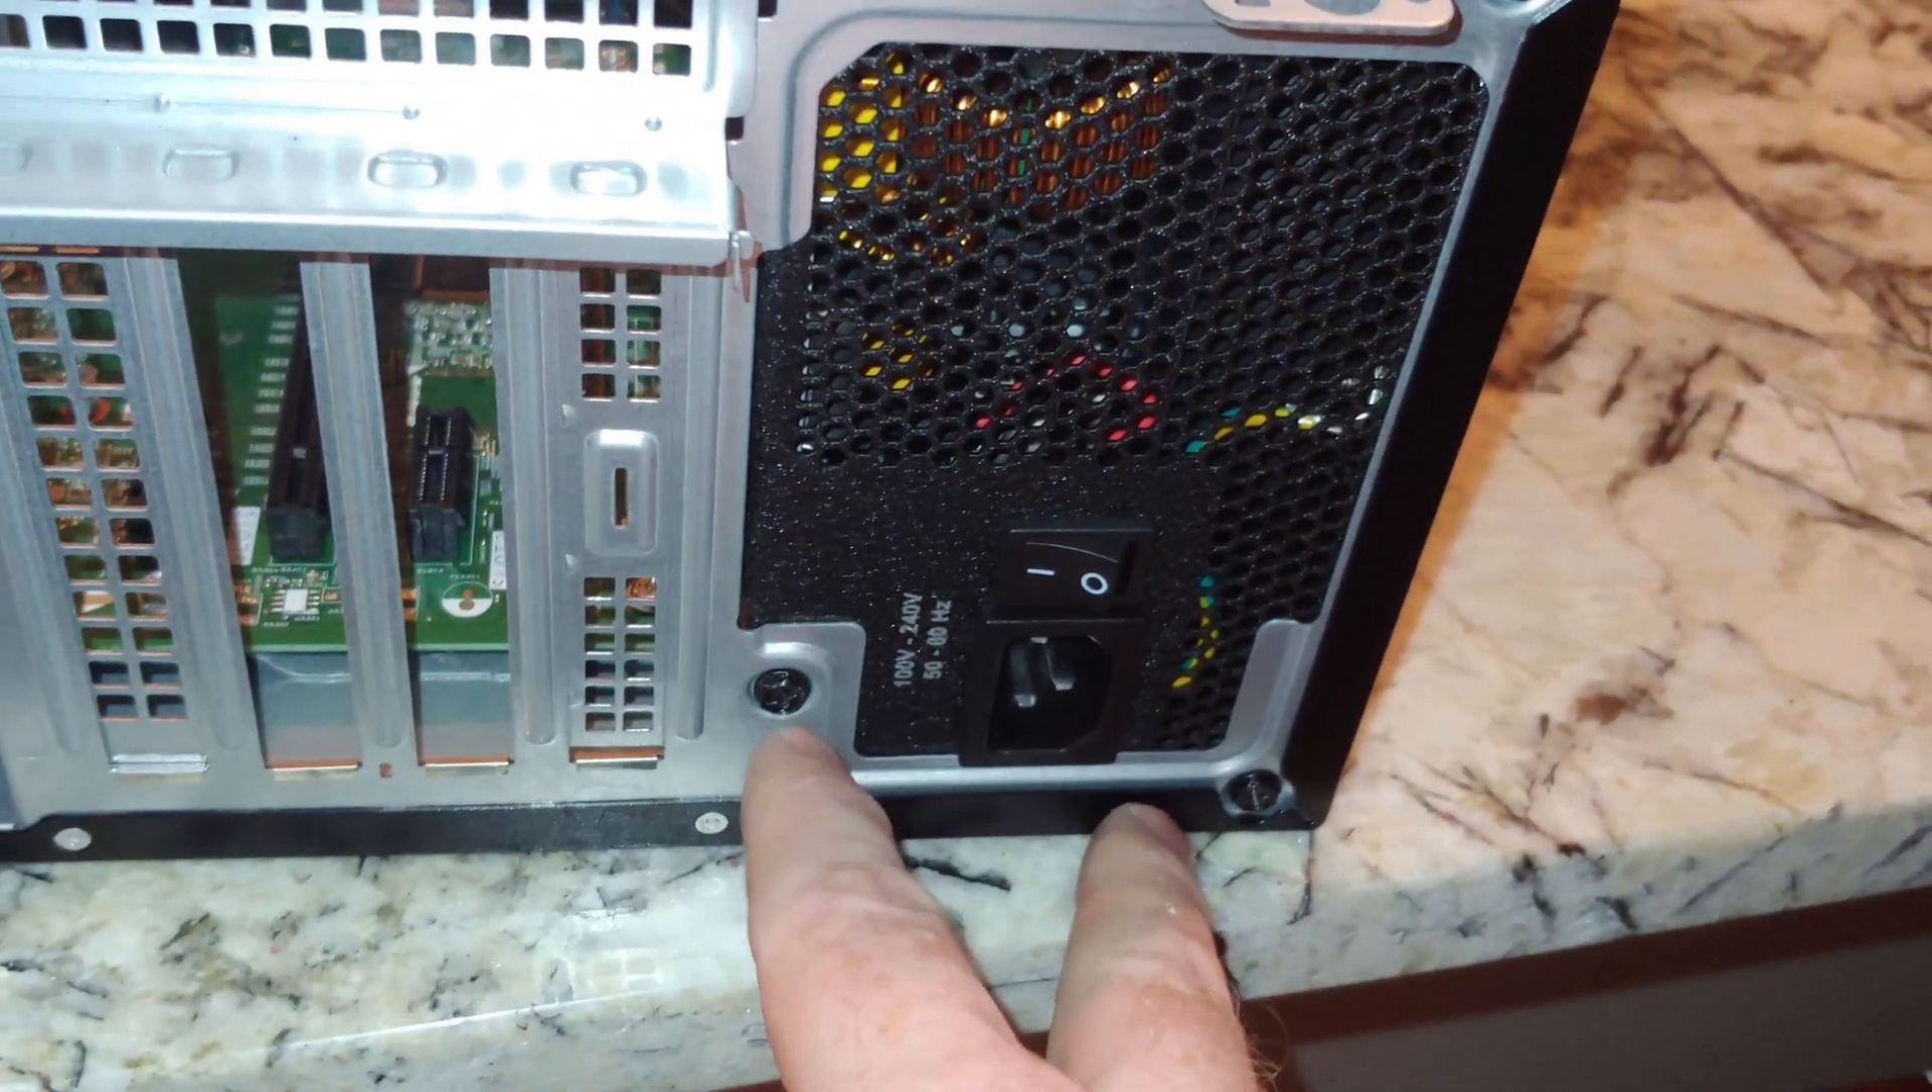These bolt holes line up perfect um and the power plug actually clears the frame.